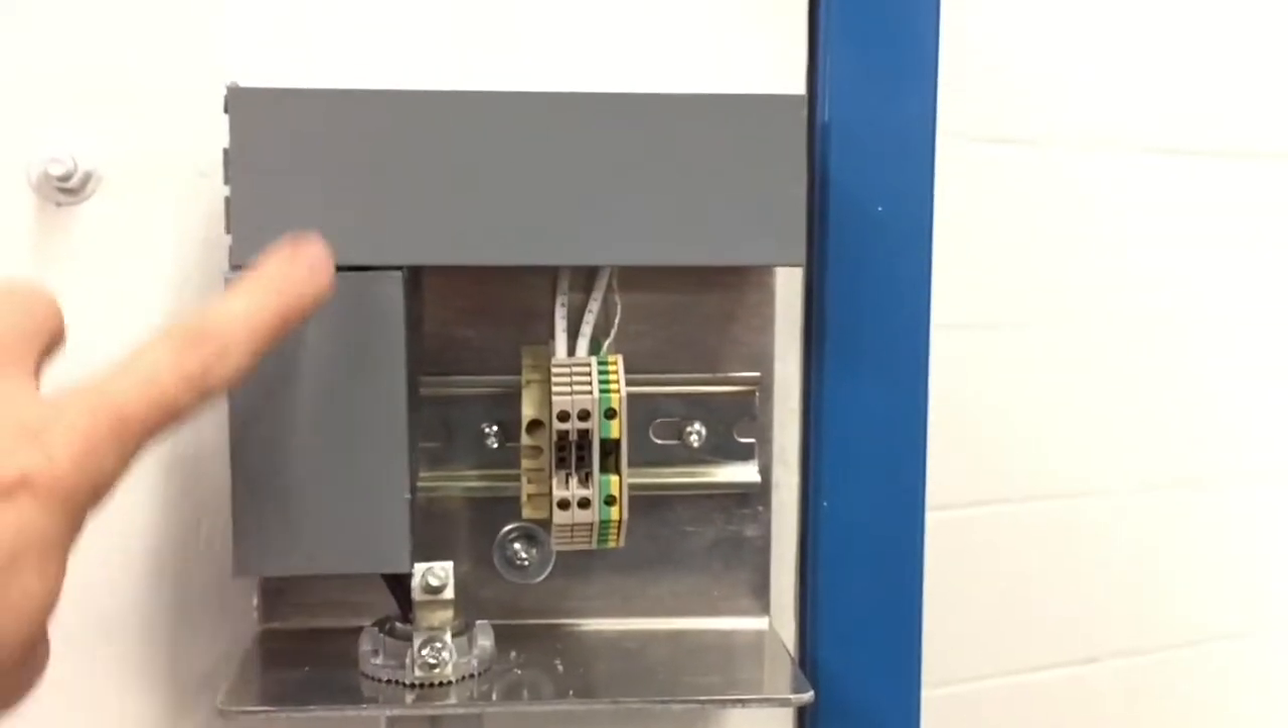There, so now I have the covers back on the Panduit and it kind of hides all the wiring now.